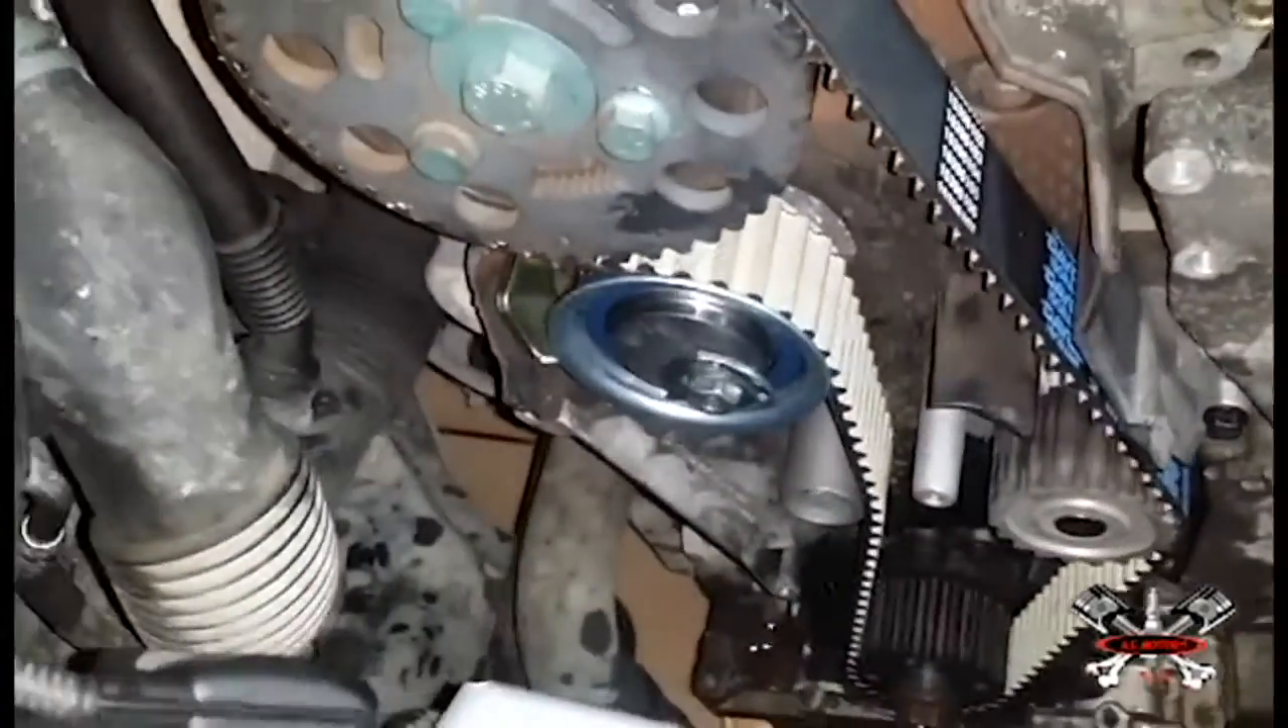Bene ragazzi la nostra cinghia è stata messa.